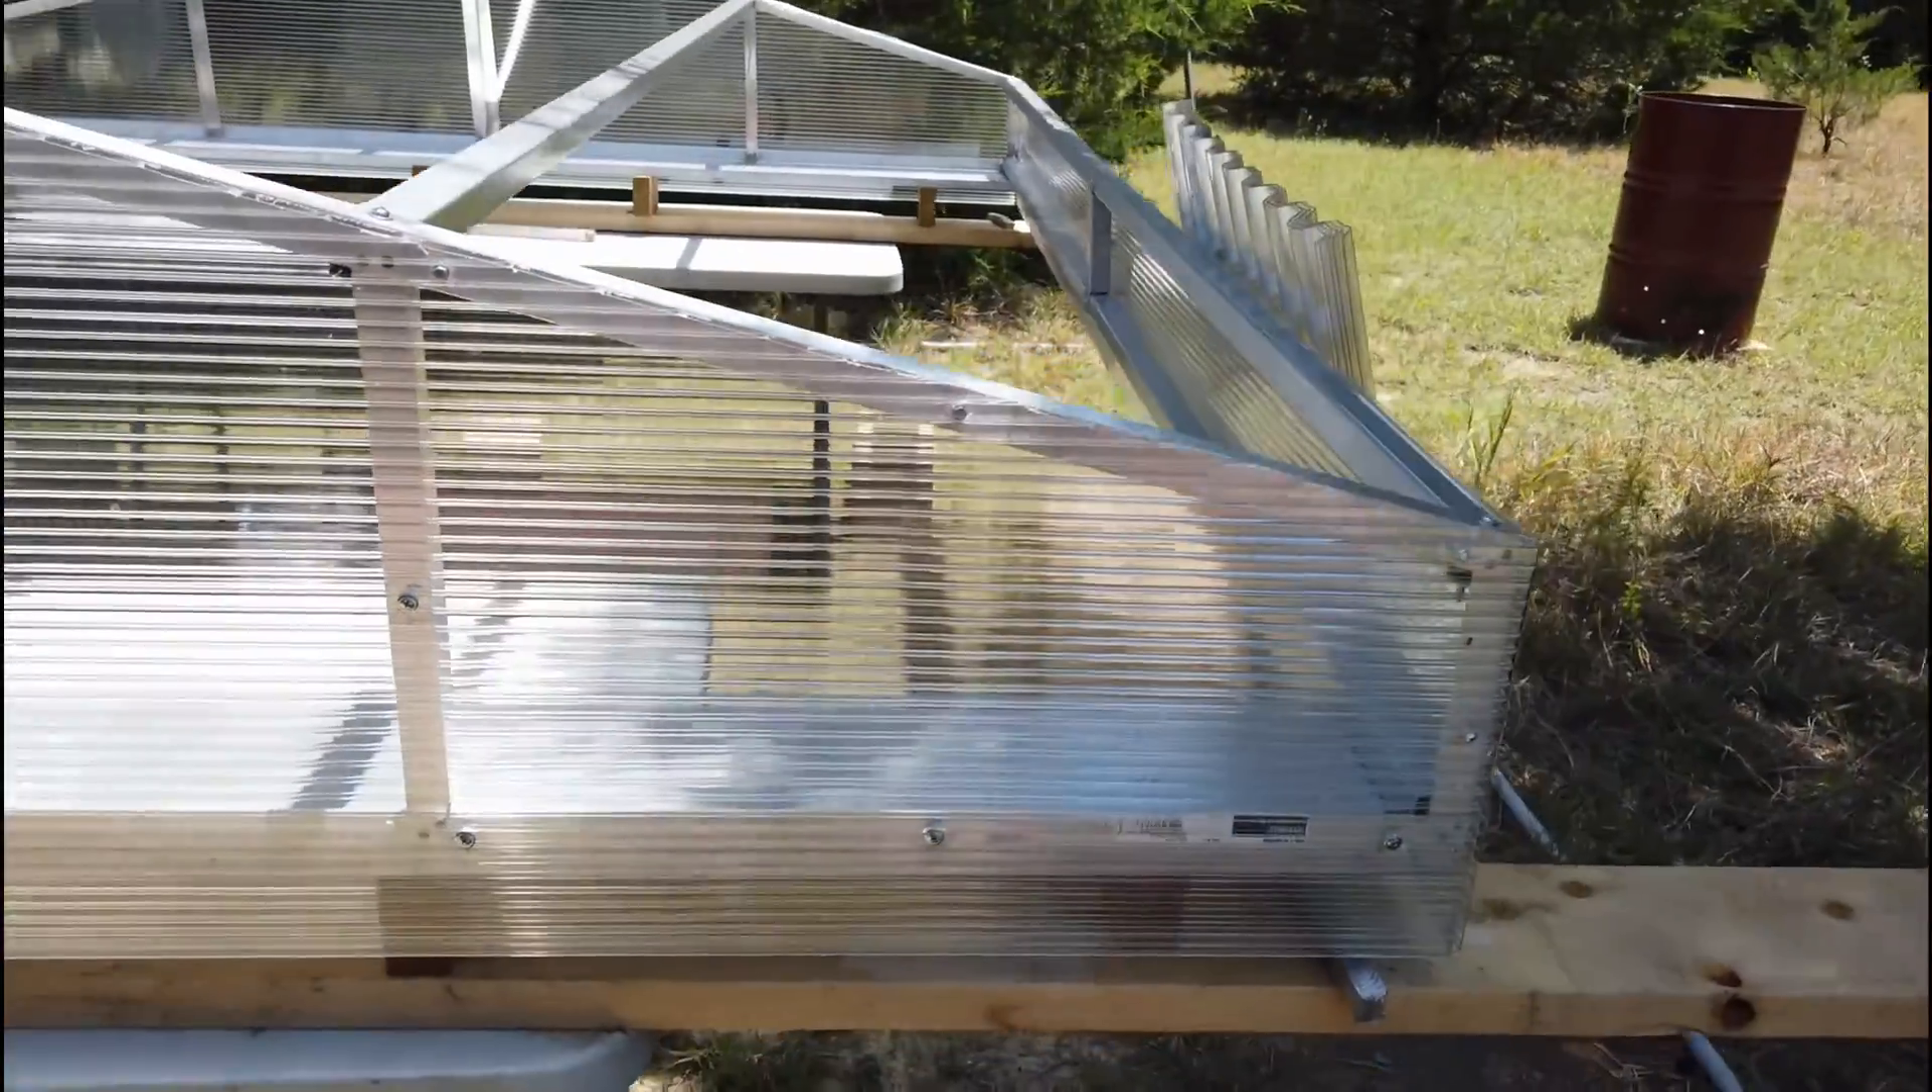So right now I have finished putting on these side translucent panels and now I'm going to start putting on the roof portion of it which are these clear corrugated panels.